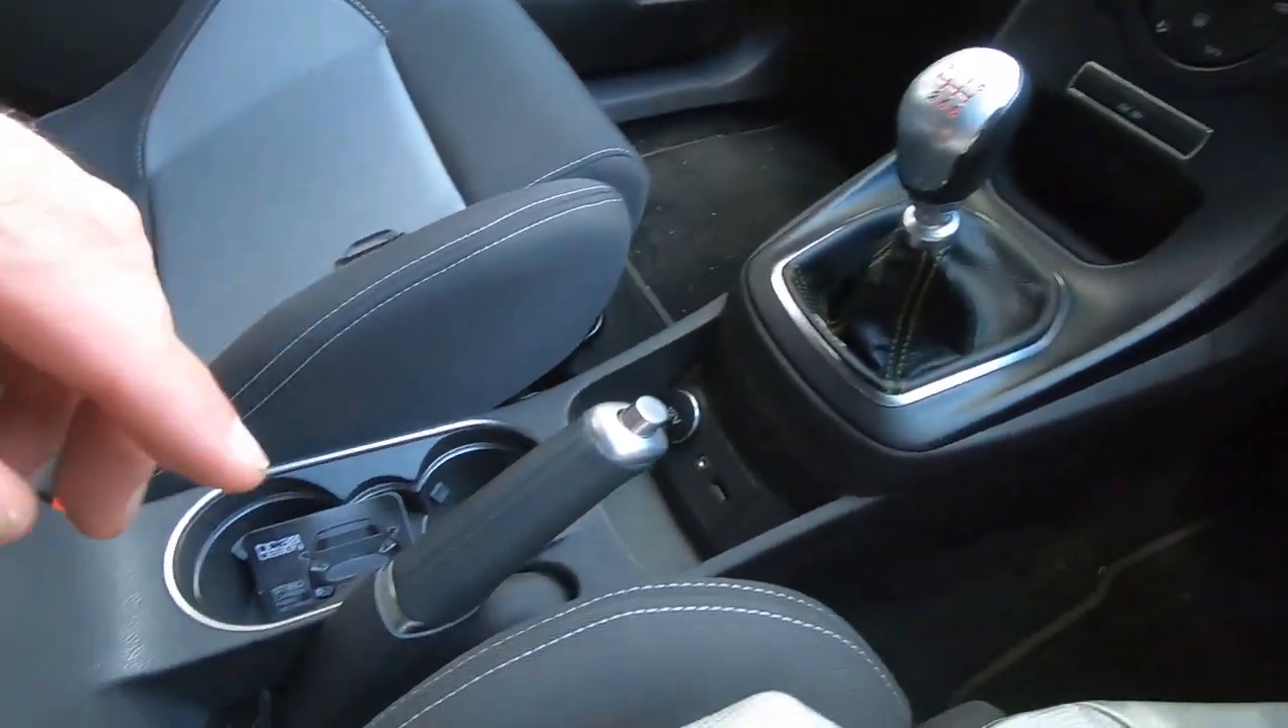With everything back in place, we've put the gear shift gator and the gear knob back on. This is how good it looks now. And no matter where you put your handbrake, there's absolutely no gap.